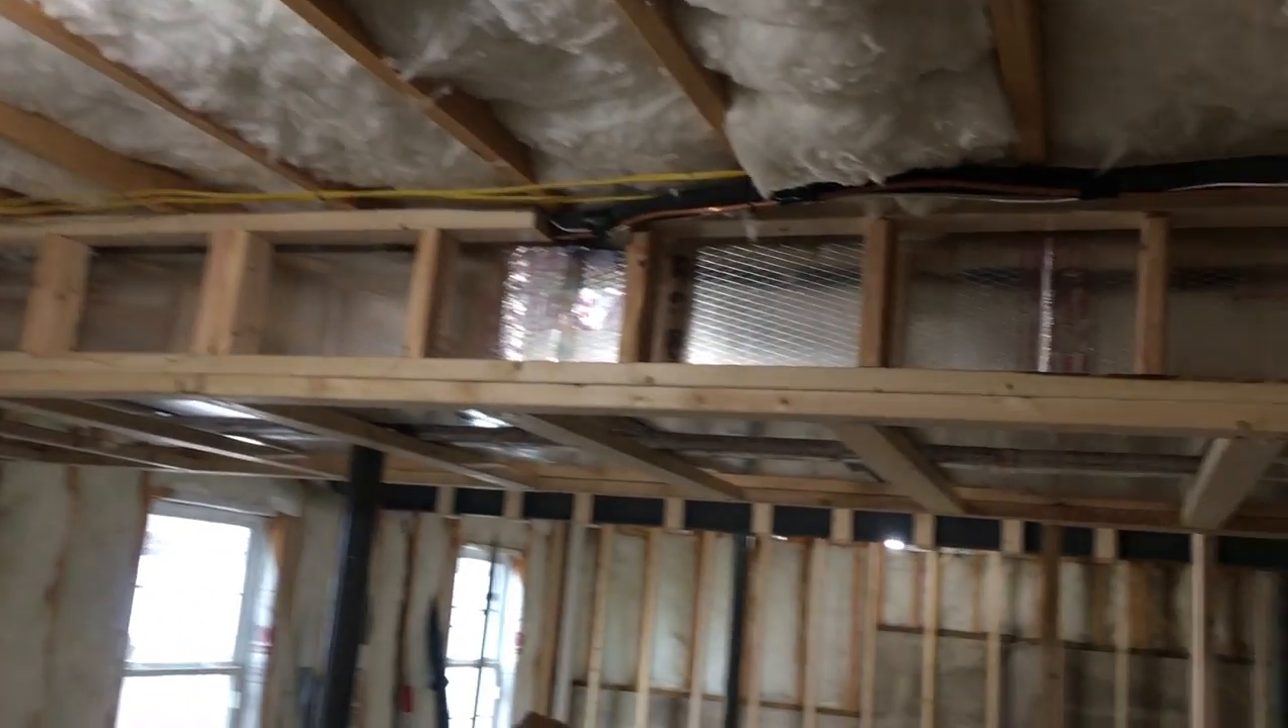We are finished boxing with what they call ladders.